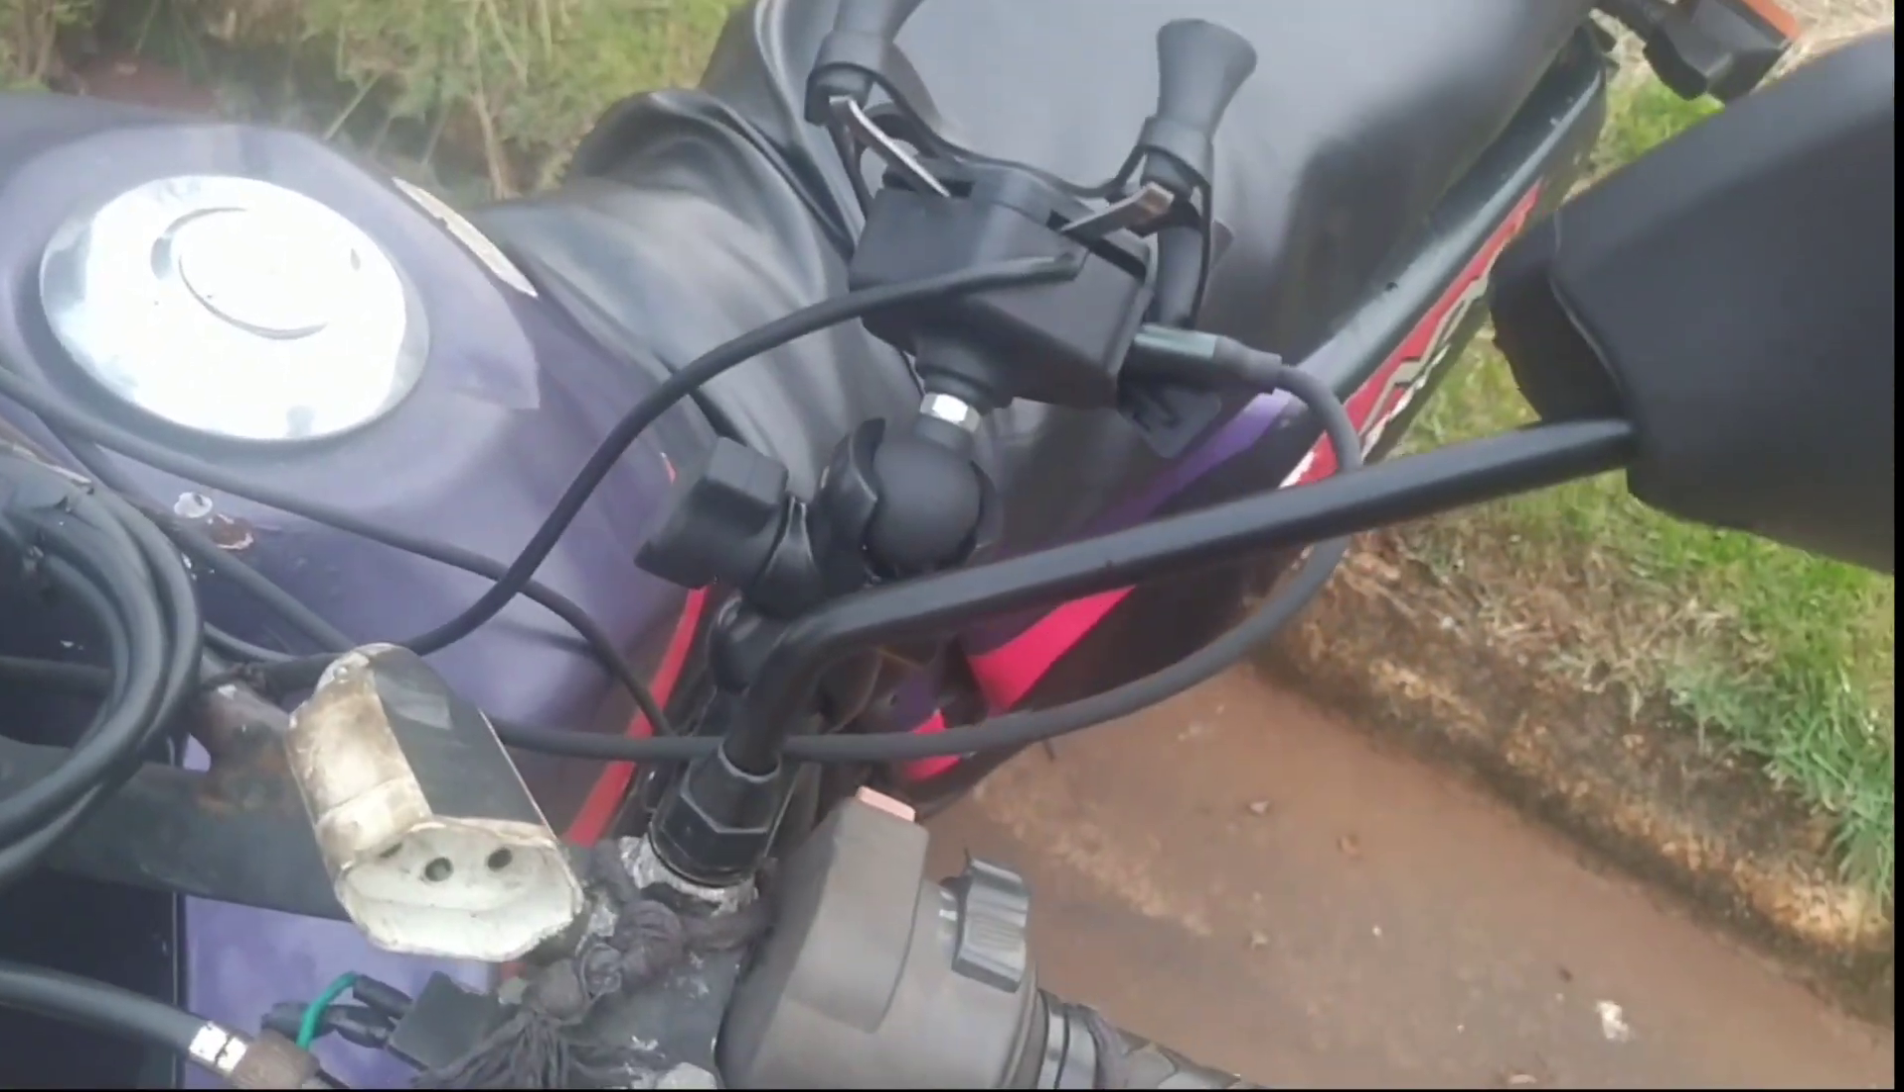Eu também aproveitei e coloquei o suporte de celular, tá vendo, ó?